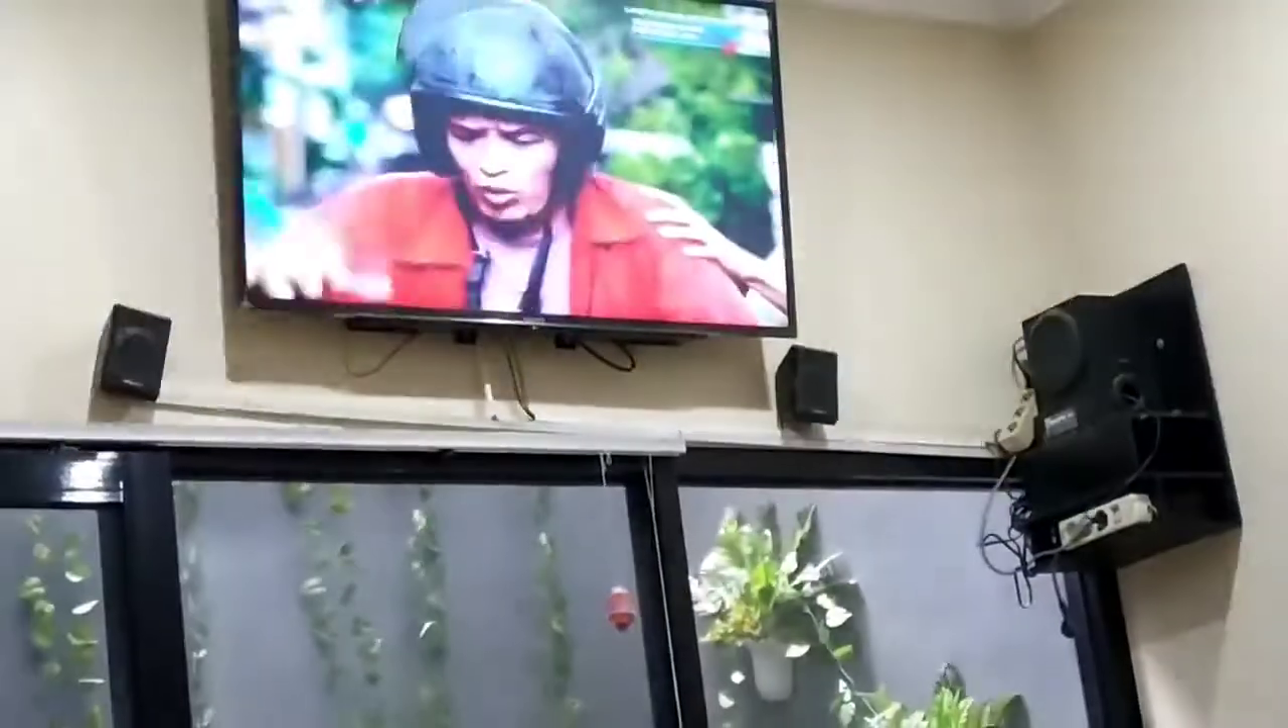TV-nya sudah kita pasang kembali ke tempat semula alhamdulillah TV-nya sudah normal kembali.